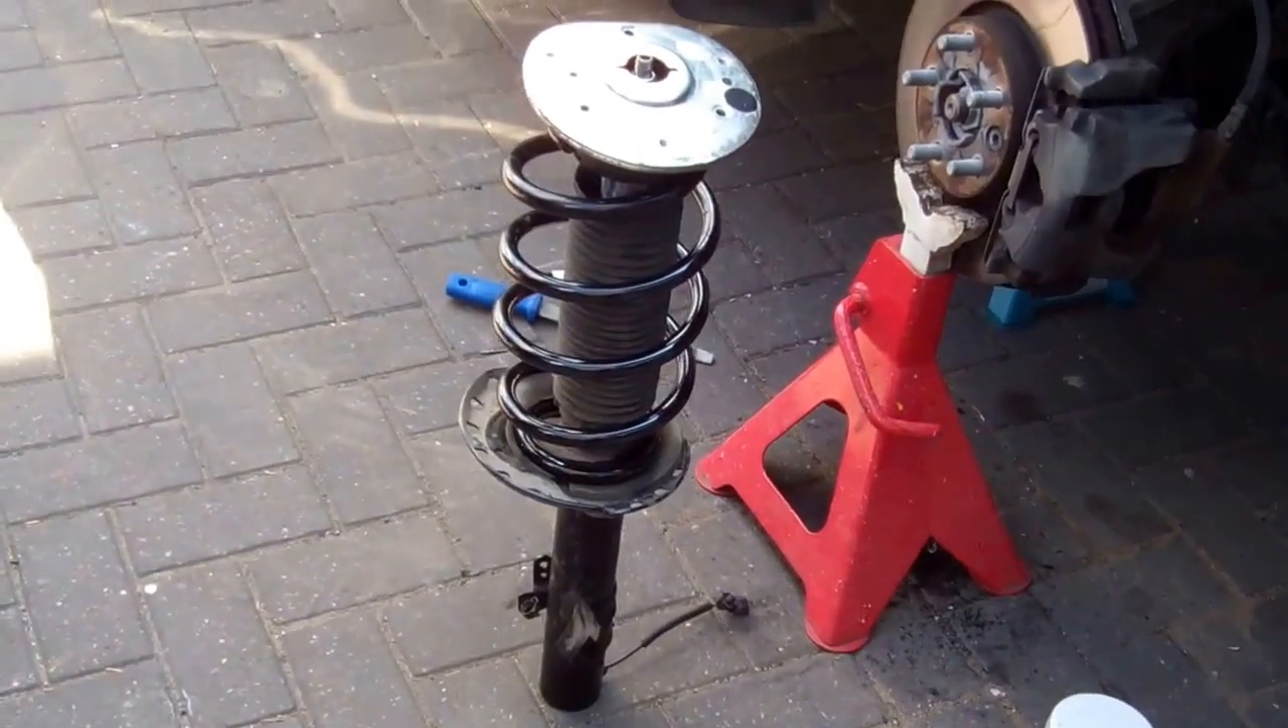Okay, so we've got the strut there all ready to go back on.